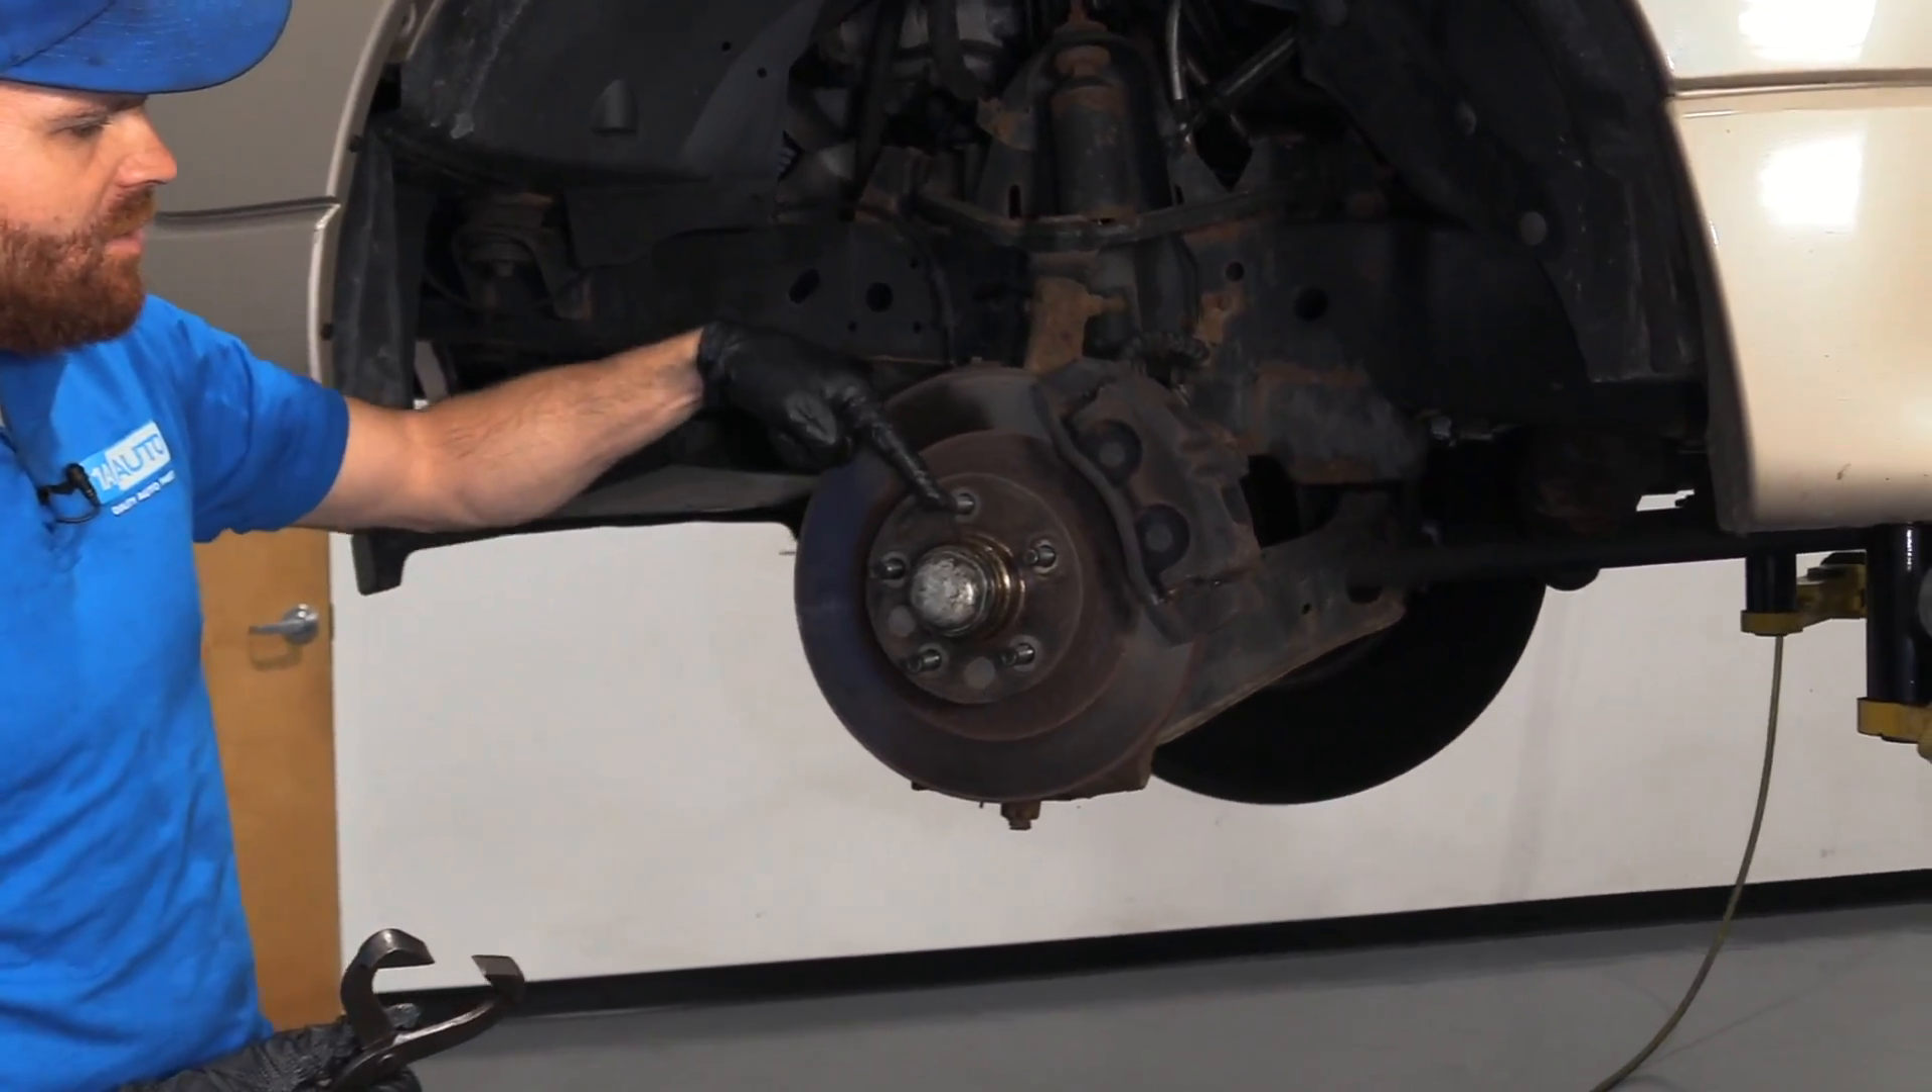So now that we have the wheel off, we have a view of where the bearings are going to be.